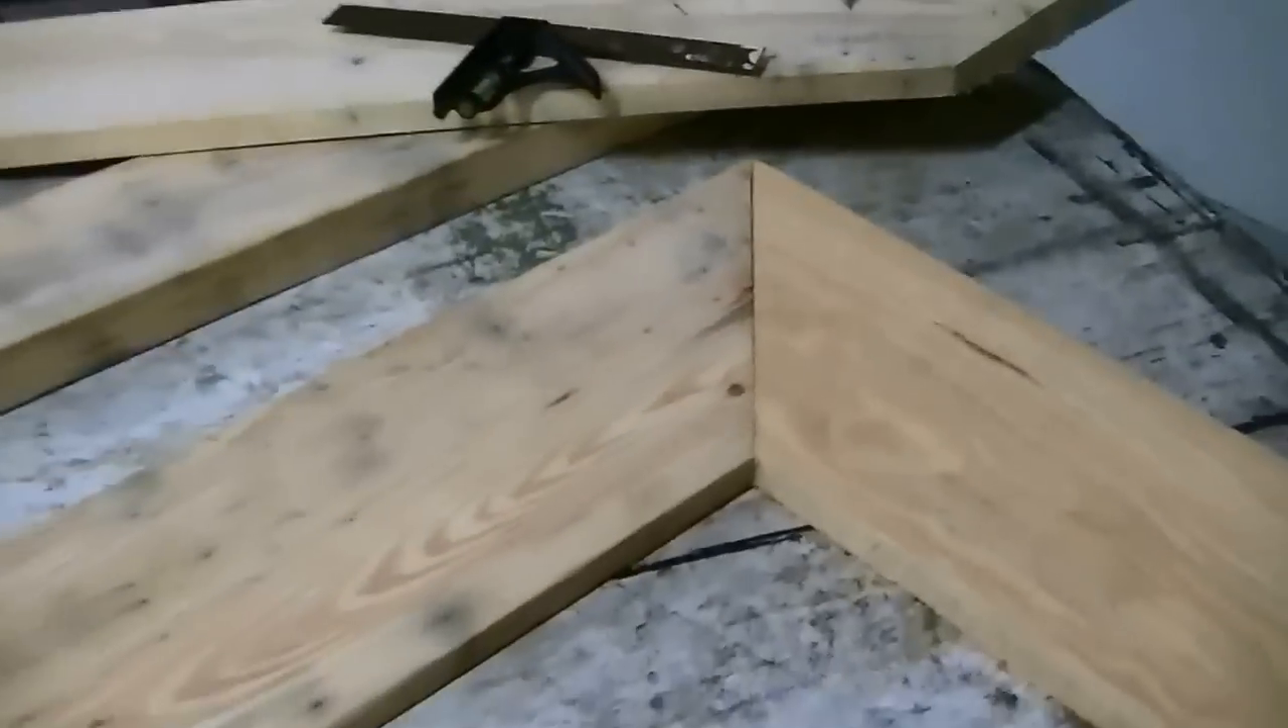Well you can see I got a good nice tight accurate joint.